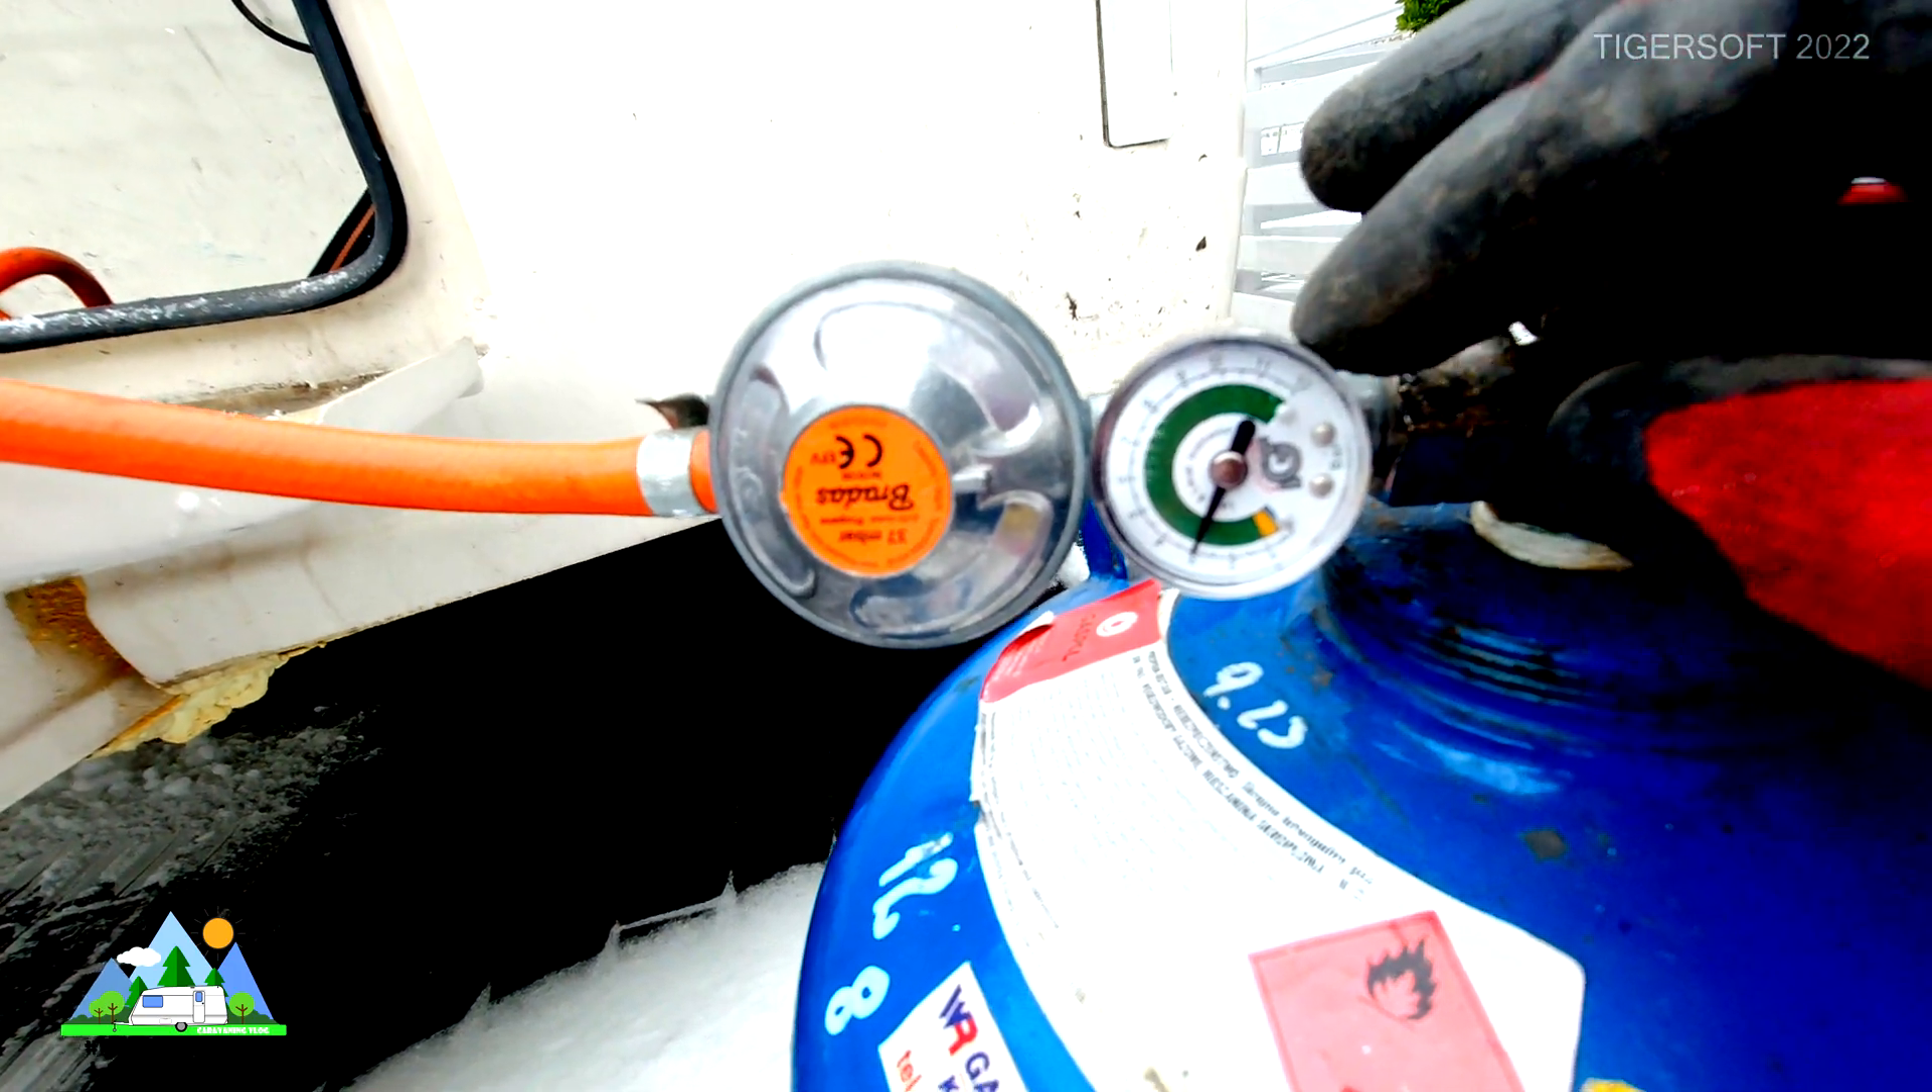Reduktor już mam przykręcony do butli.